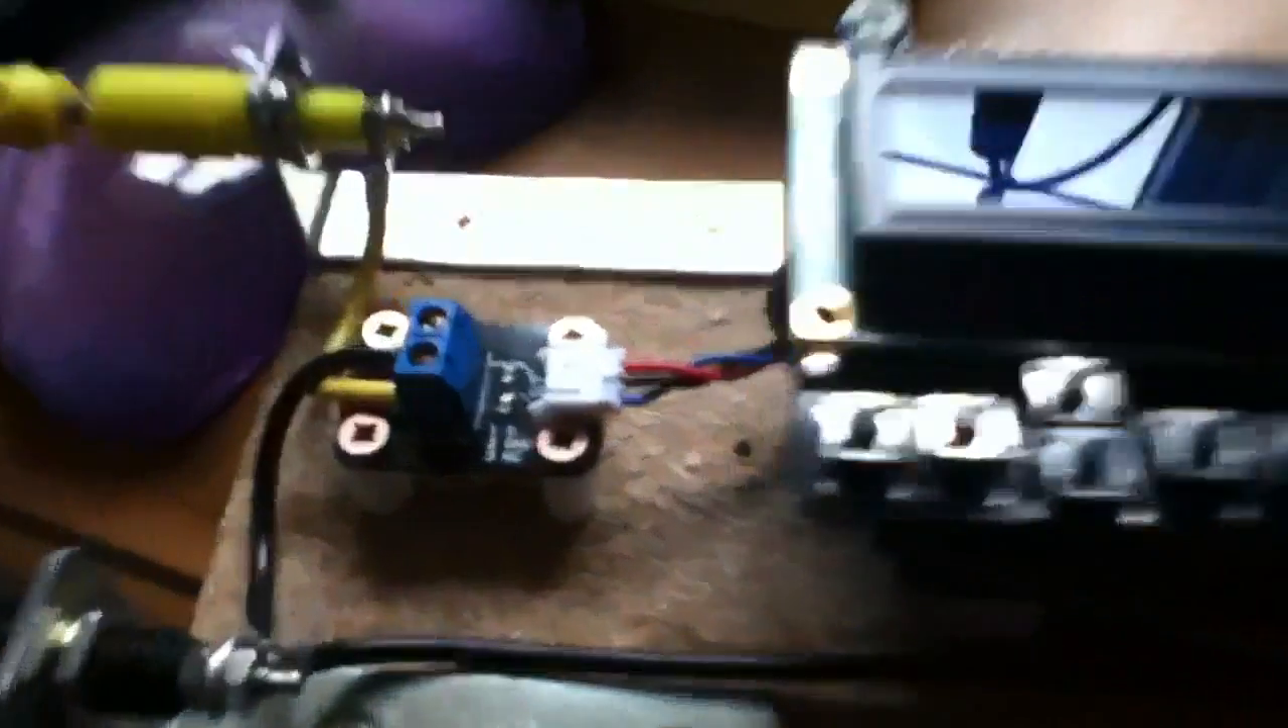The voltage sensor is already mounted there.